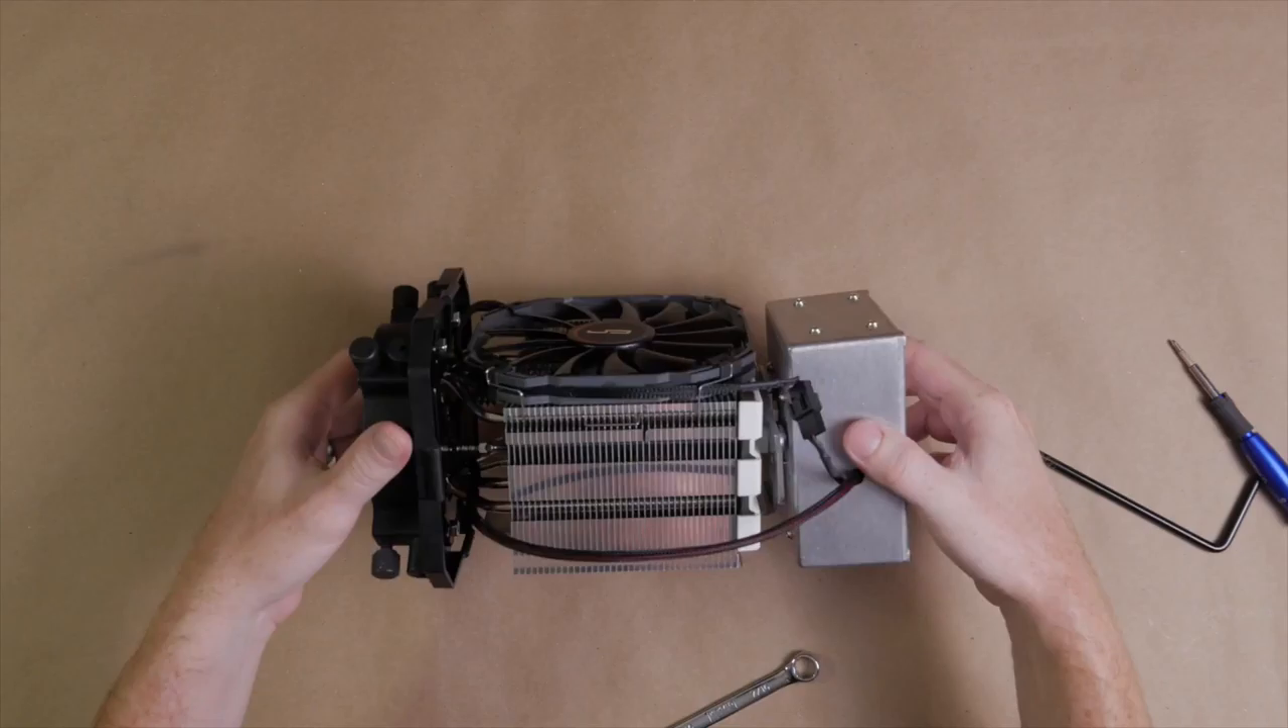Okay, so now our aluminum box is all closed up.